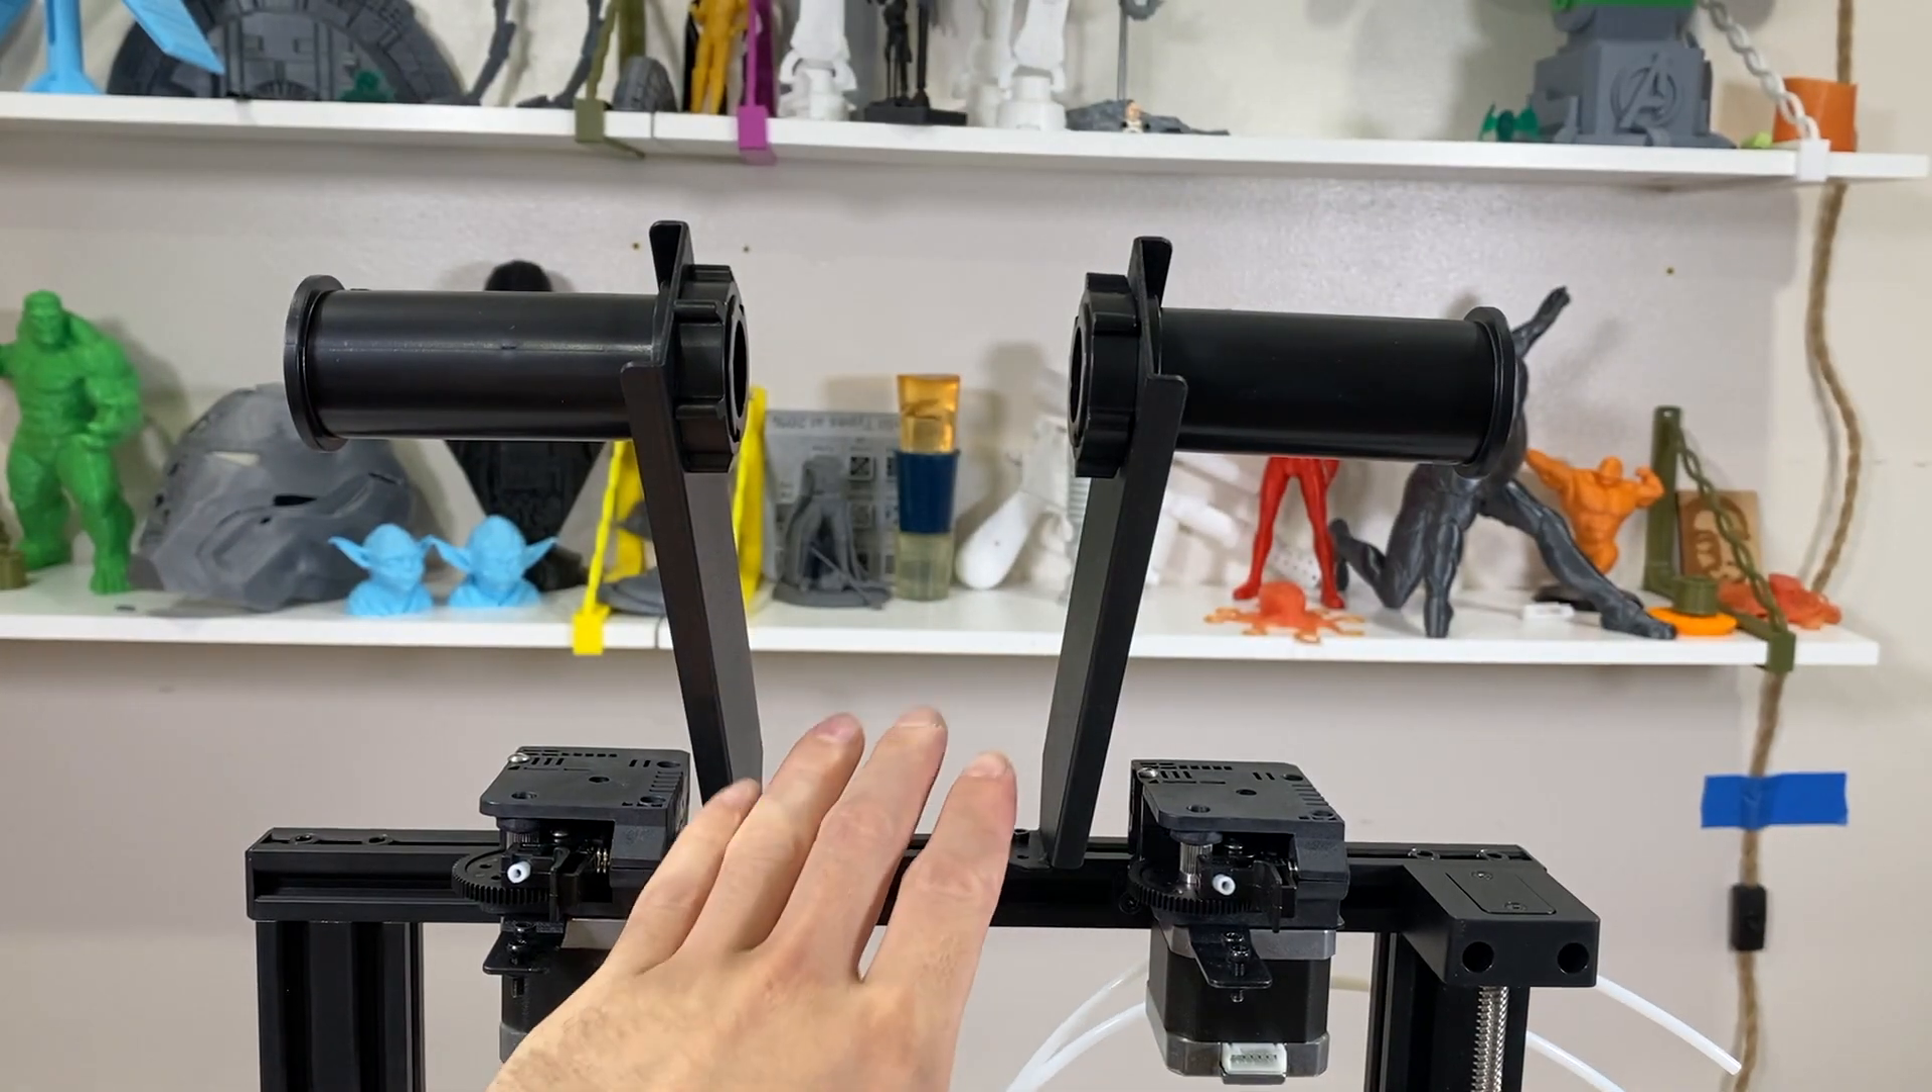The filament holders are complete. And their bars are complete. Filament holder bars are complete. The holder portion metal are complete too.